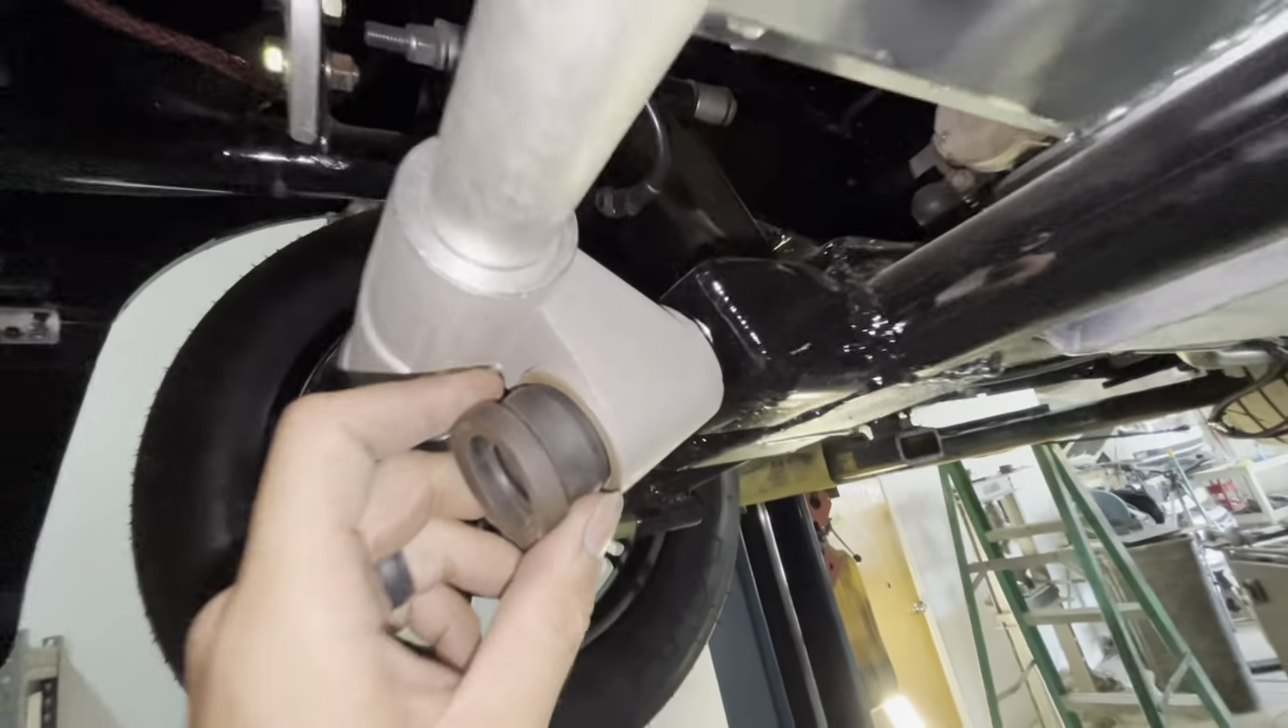This bushing is like literally already popped out.